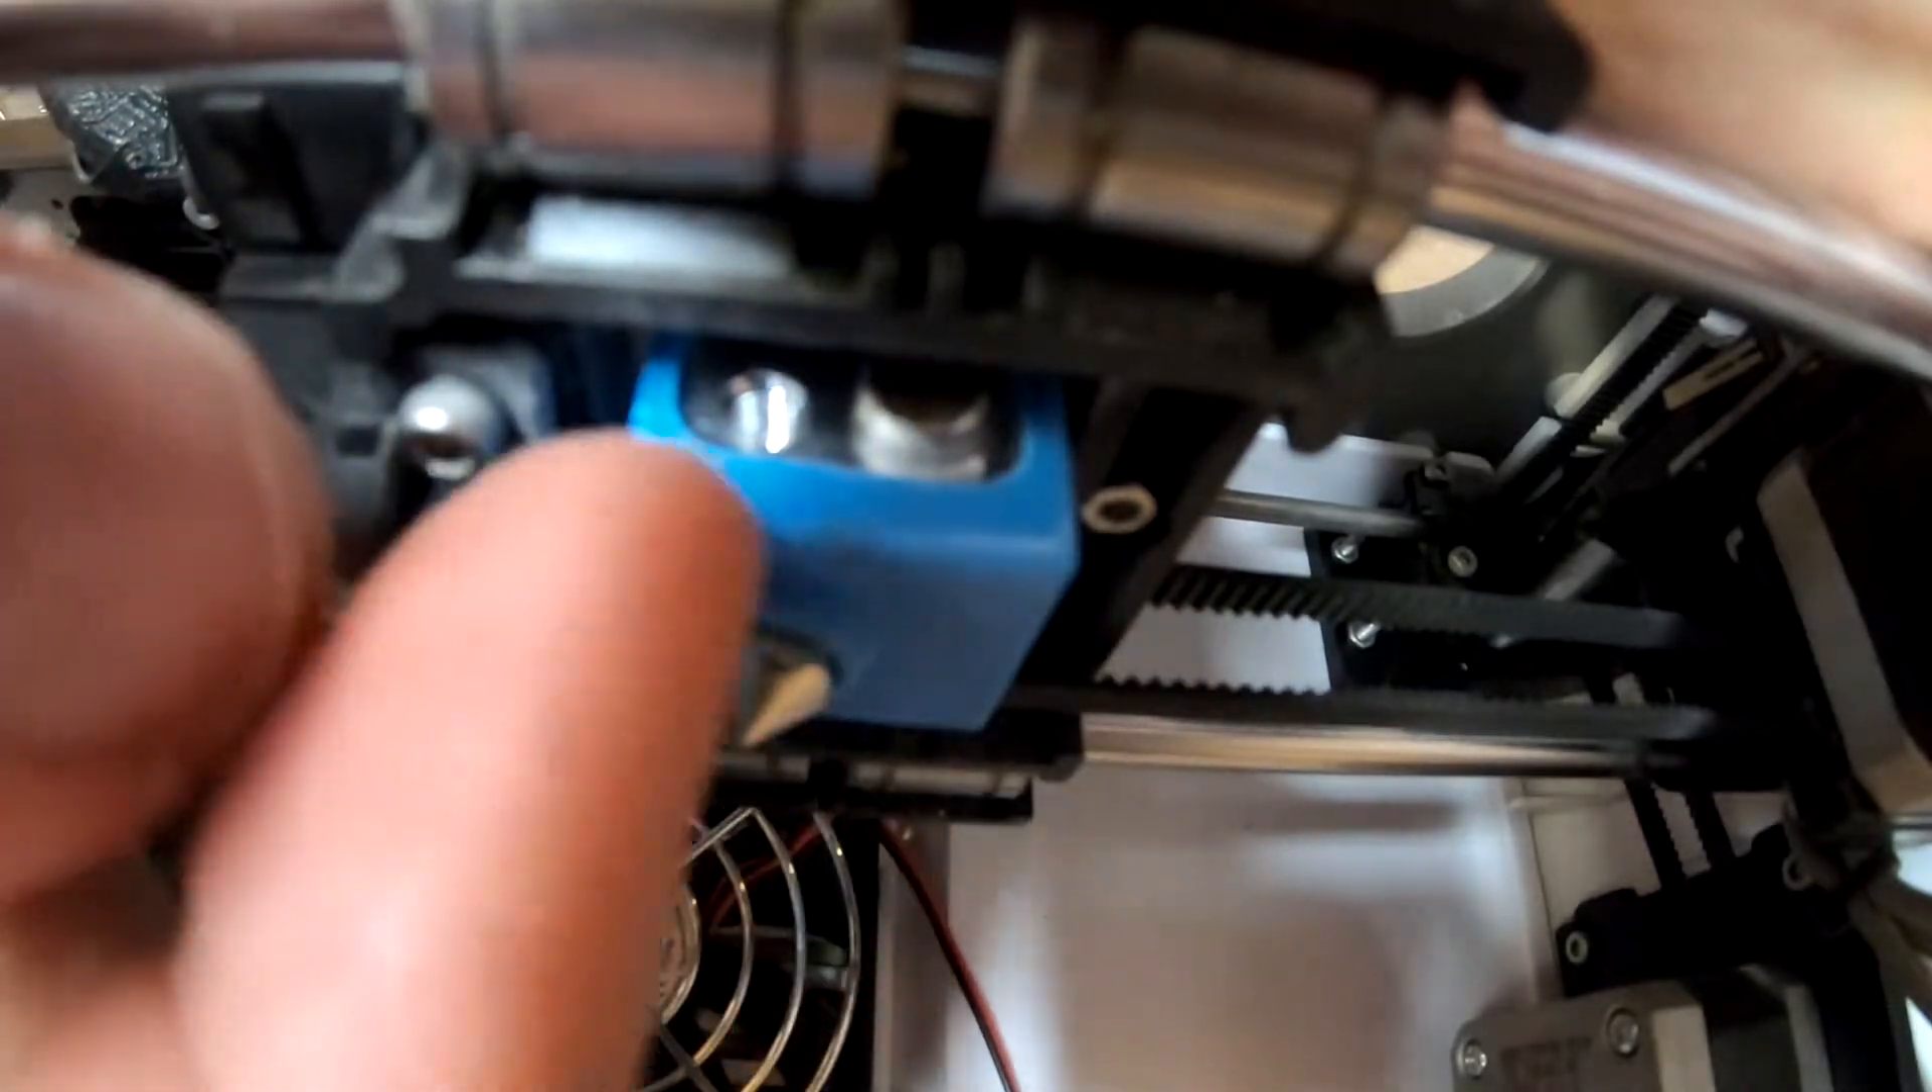We got our nice, clean silicone sleeve on there.